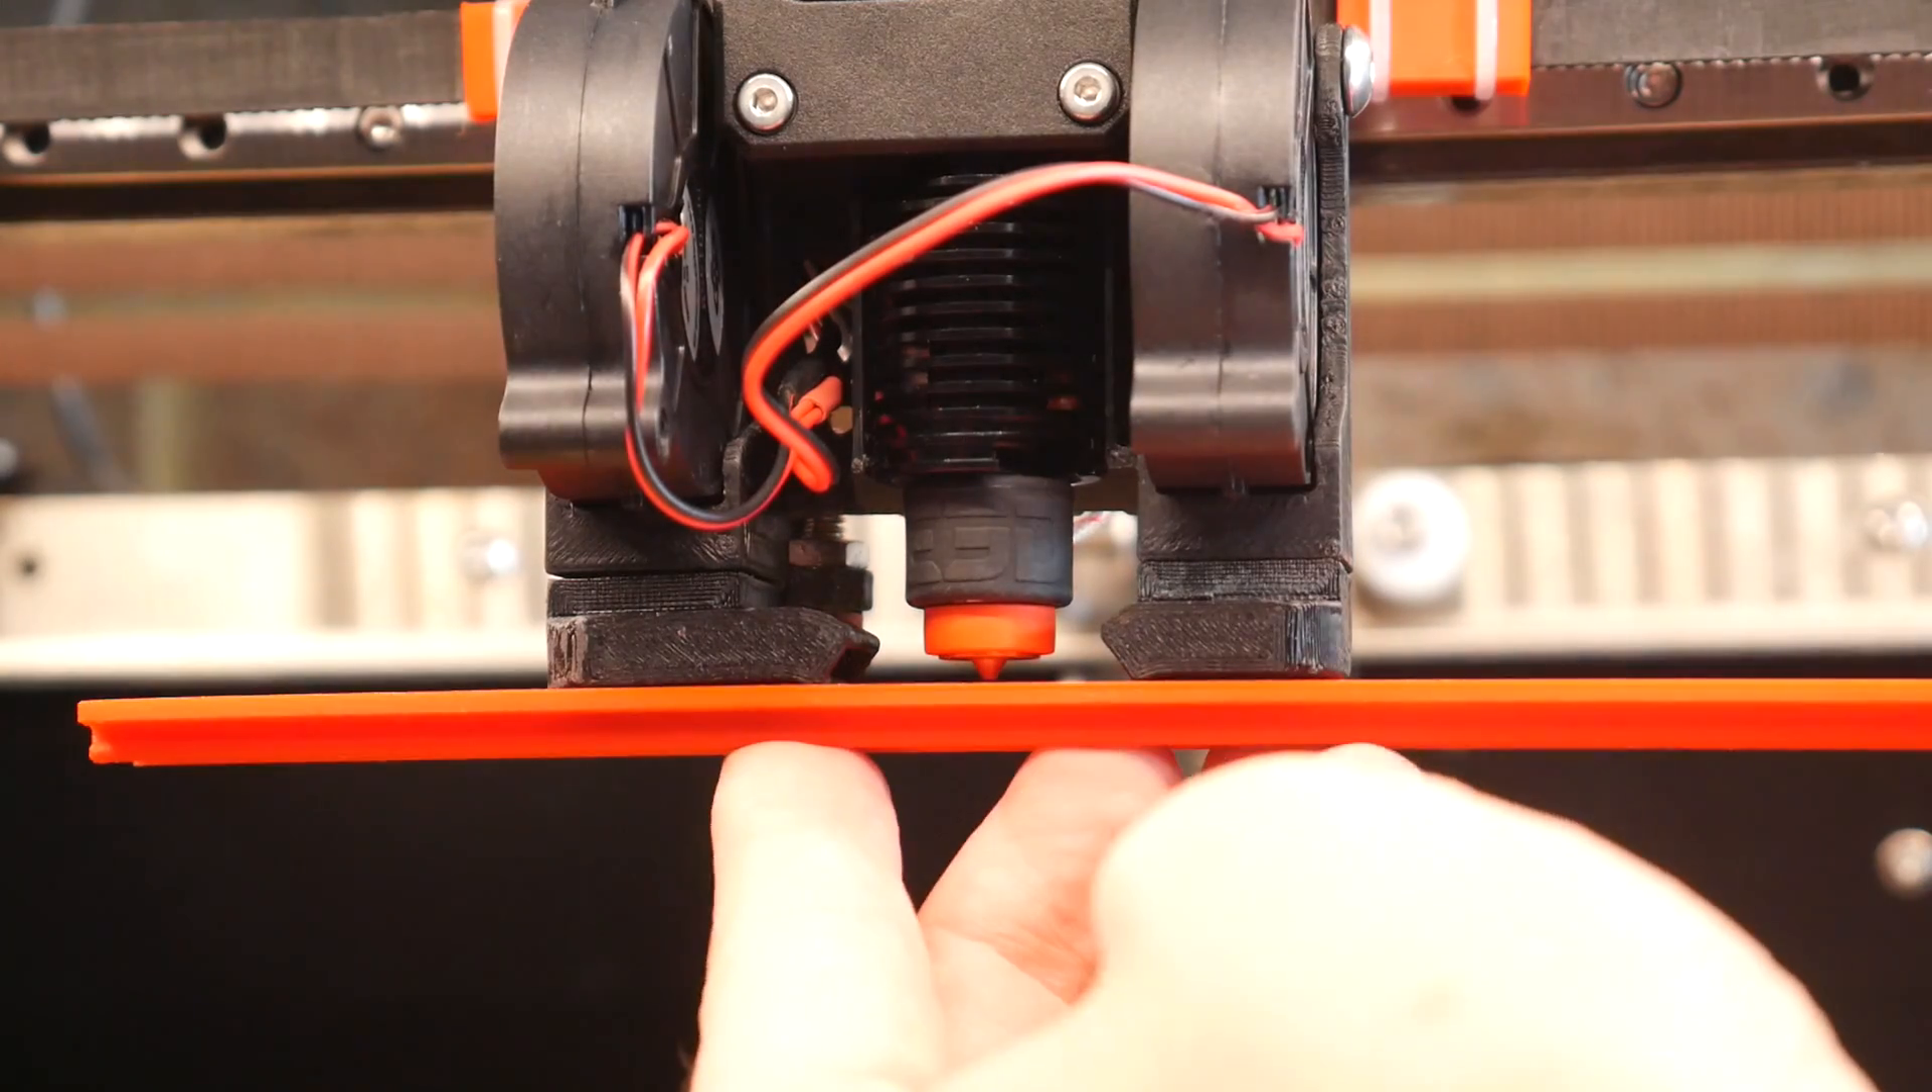As you can see, the original ducts for the Volcano hotend sit far too low for the Revo hotend.